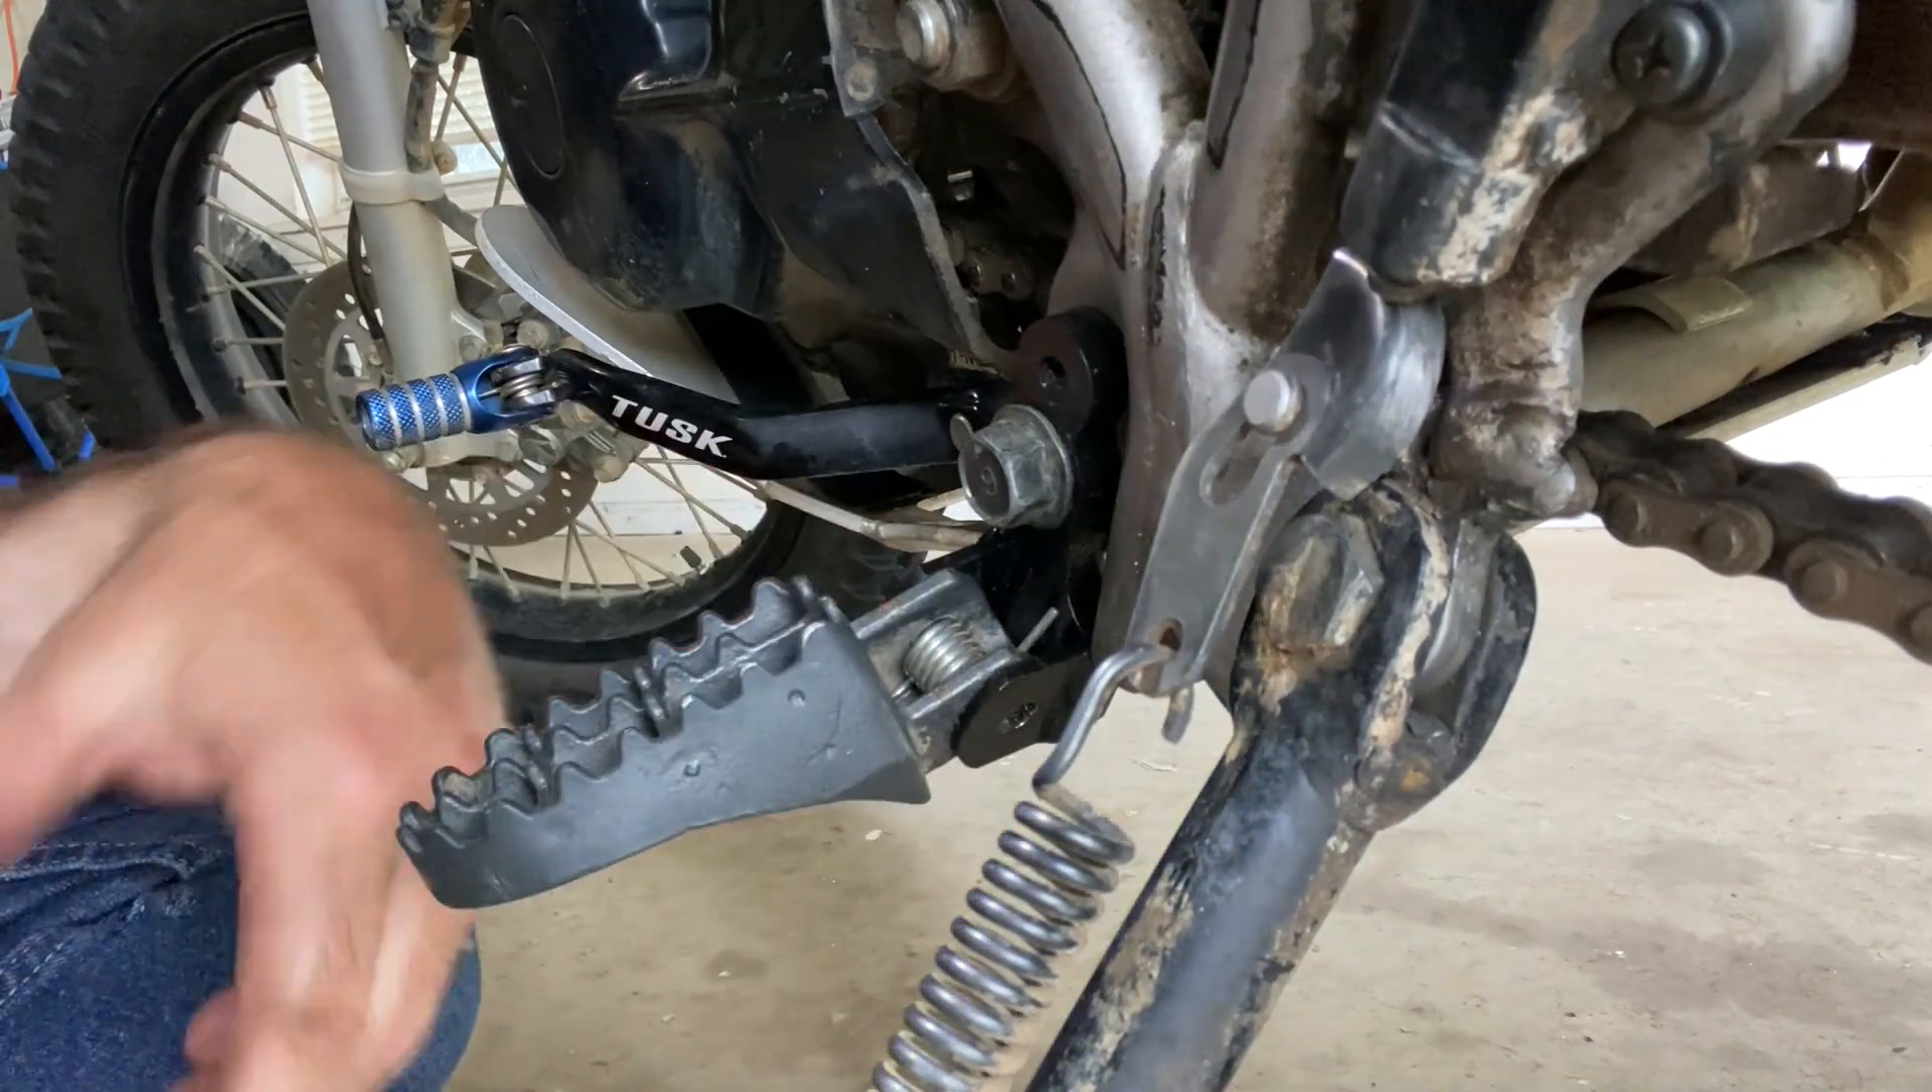You've got your spring installed on your peg.